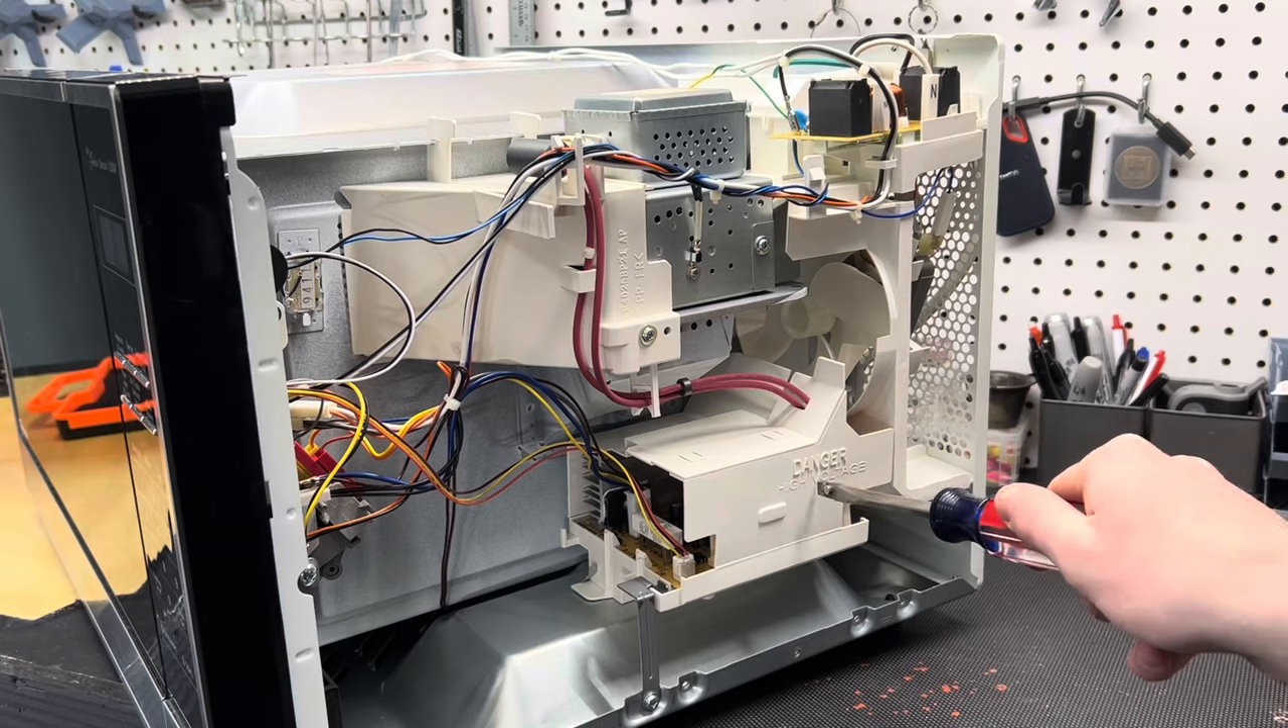With the cover taken off, we can now see all the glorious components that make the microwave work.